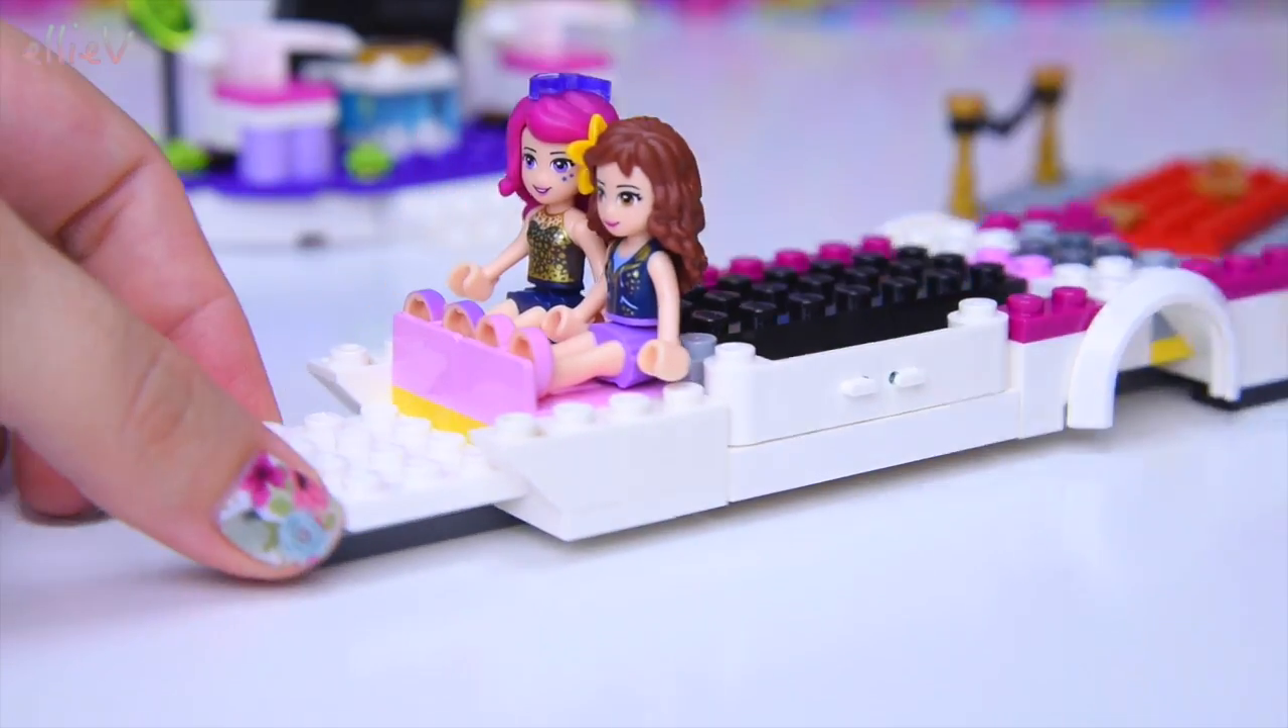You do know there are no wheels on that limousine yet. You do know it actually doesn't quite look like a limousine but that's alright.